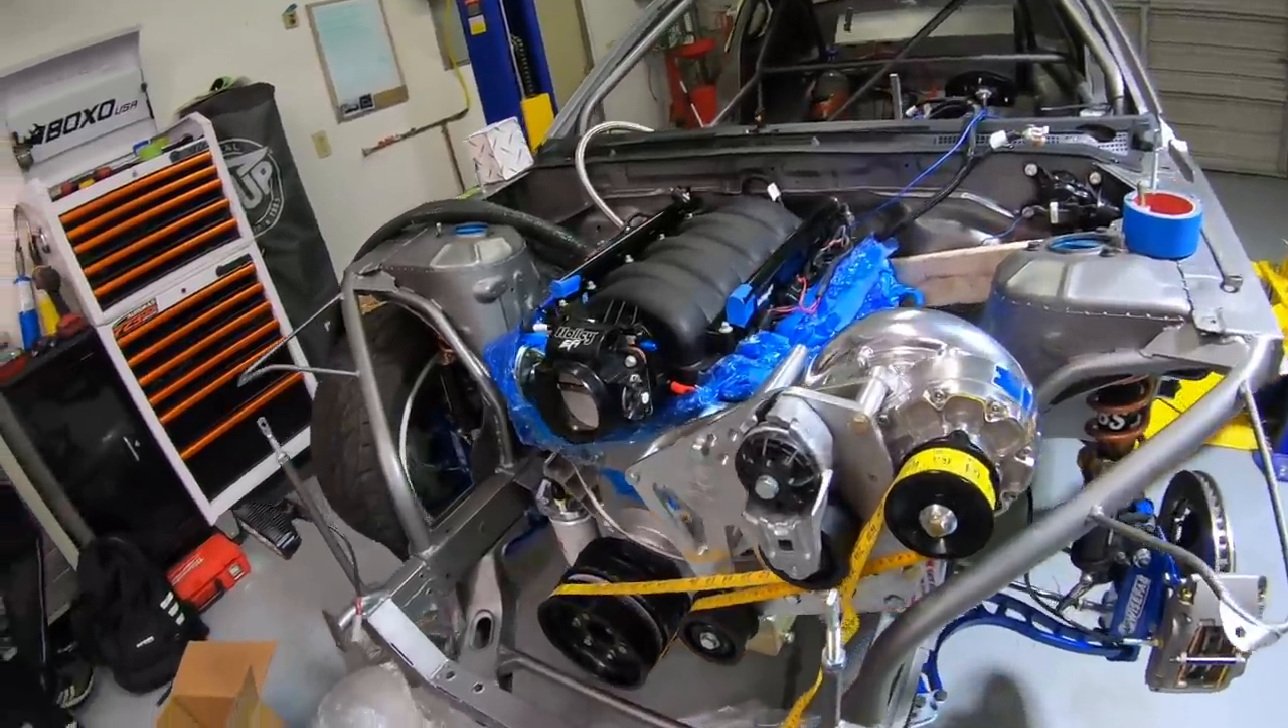The new texas speed motor is finally in the car and we're still hooking things up.